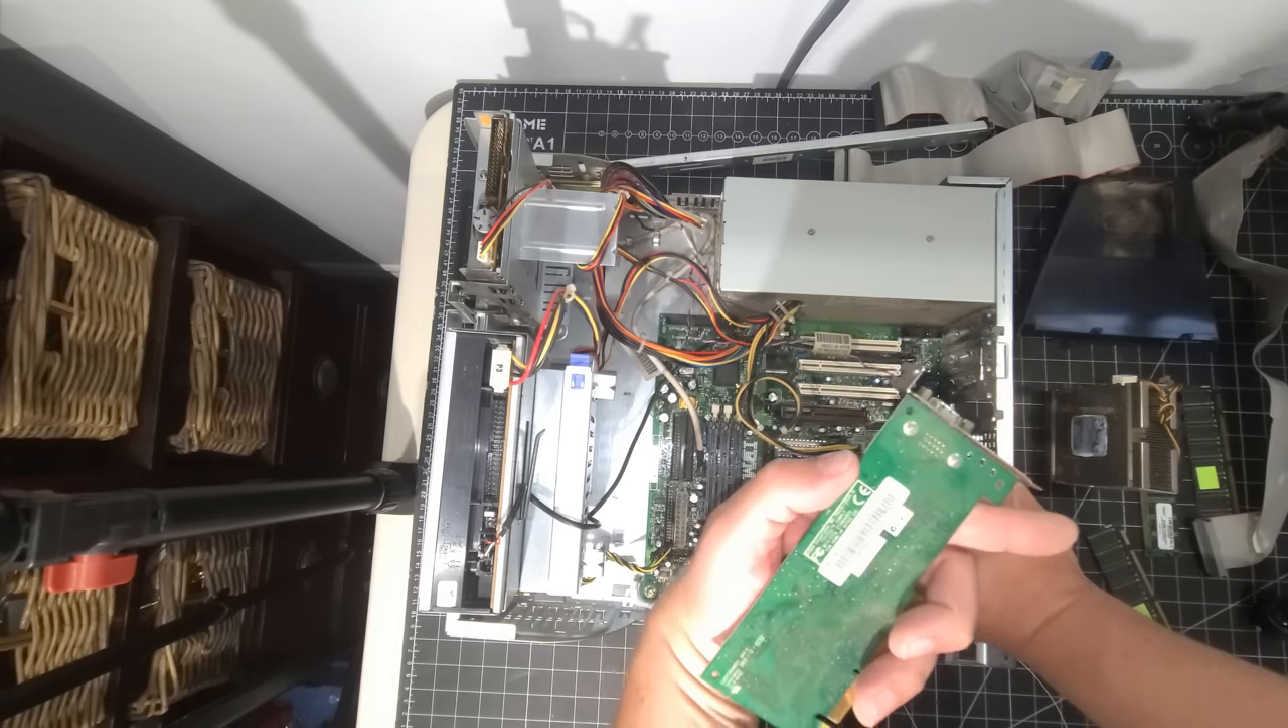There we have the AGP card out now.